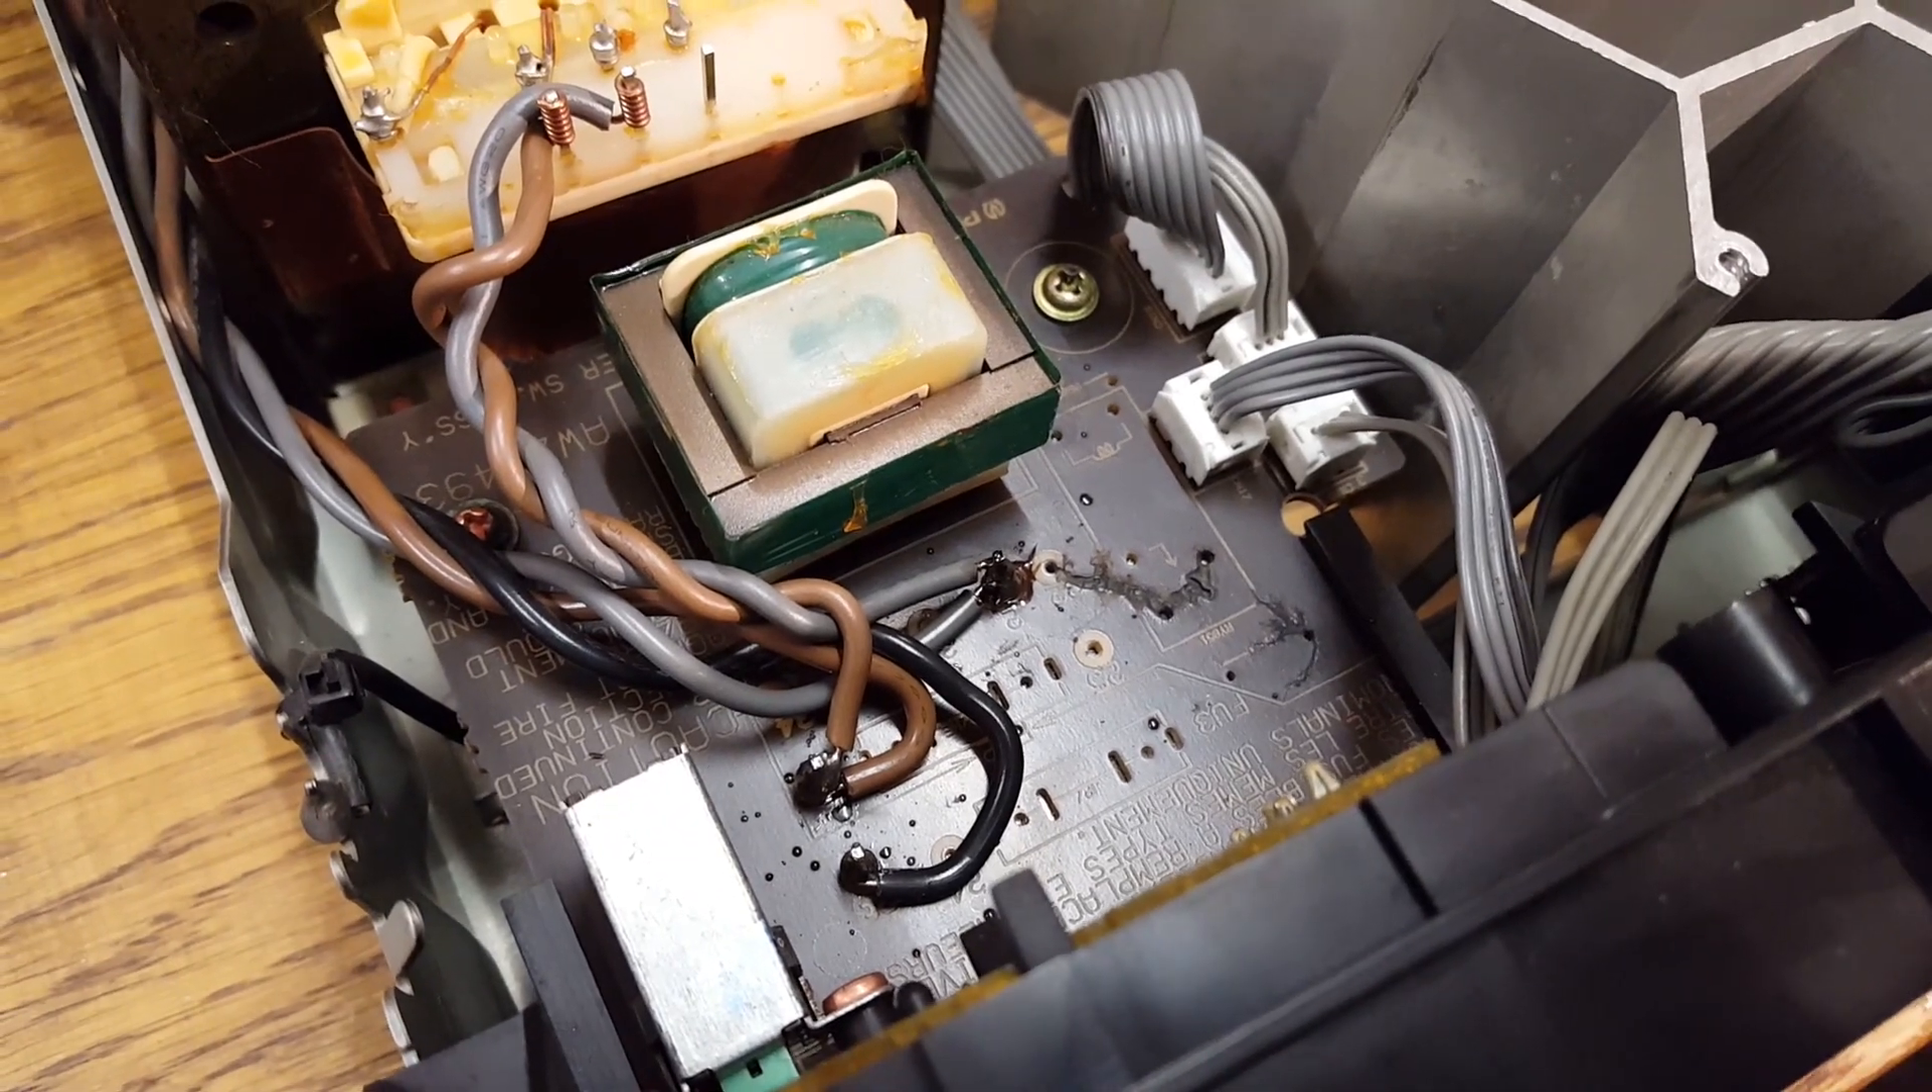The circuit board is back in its place. It has been rewired as you can see.